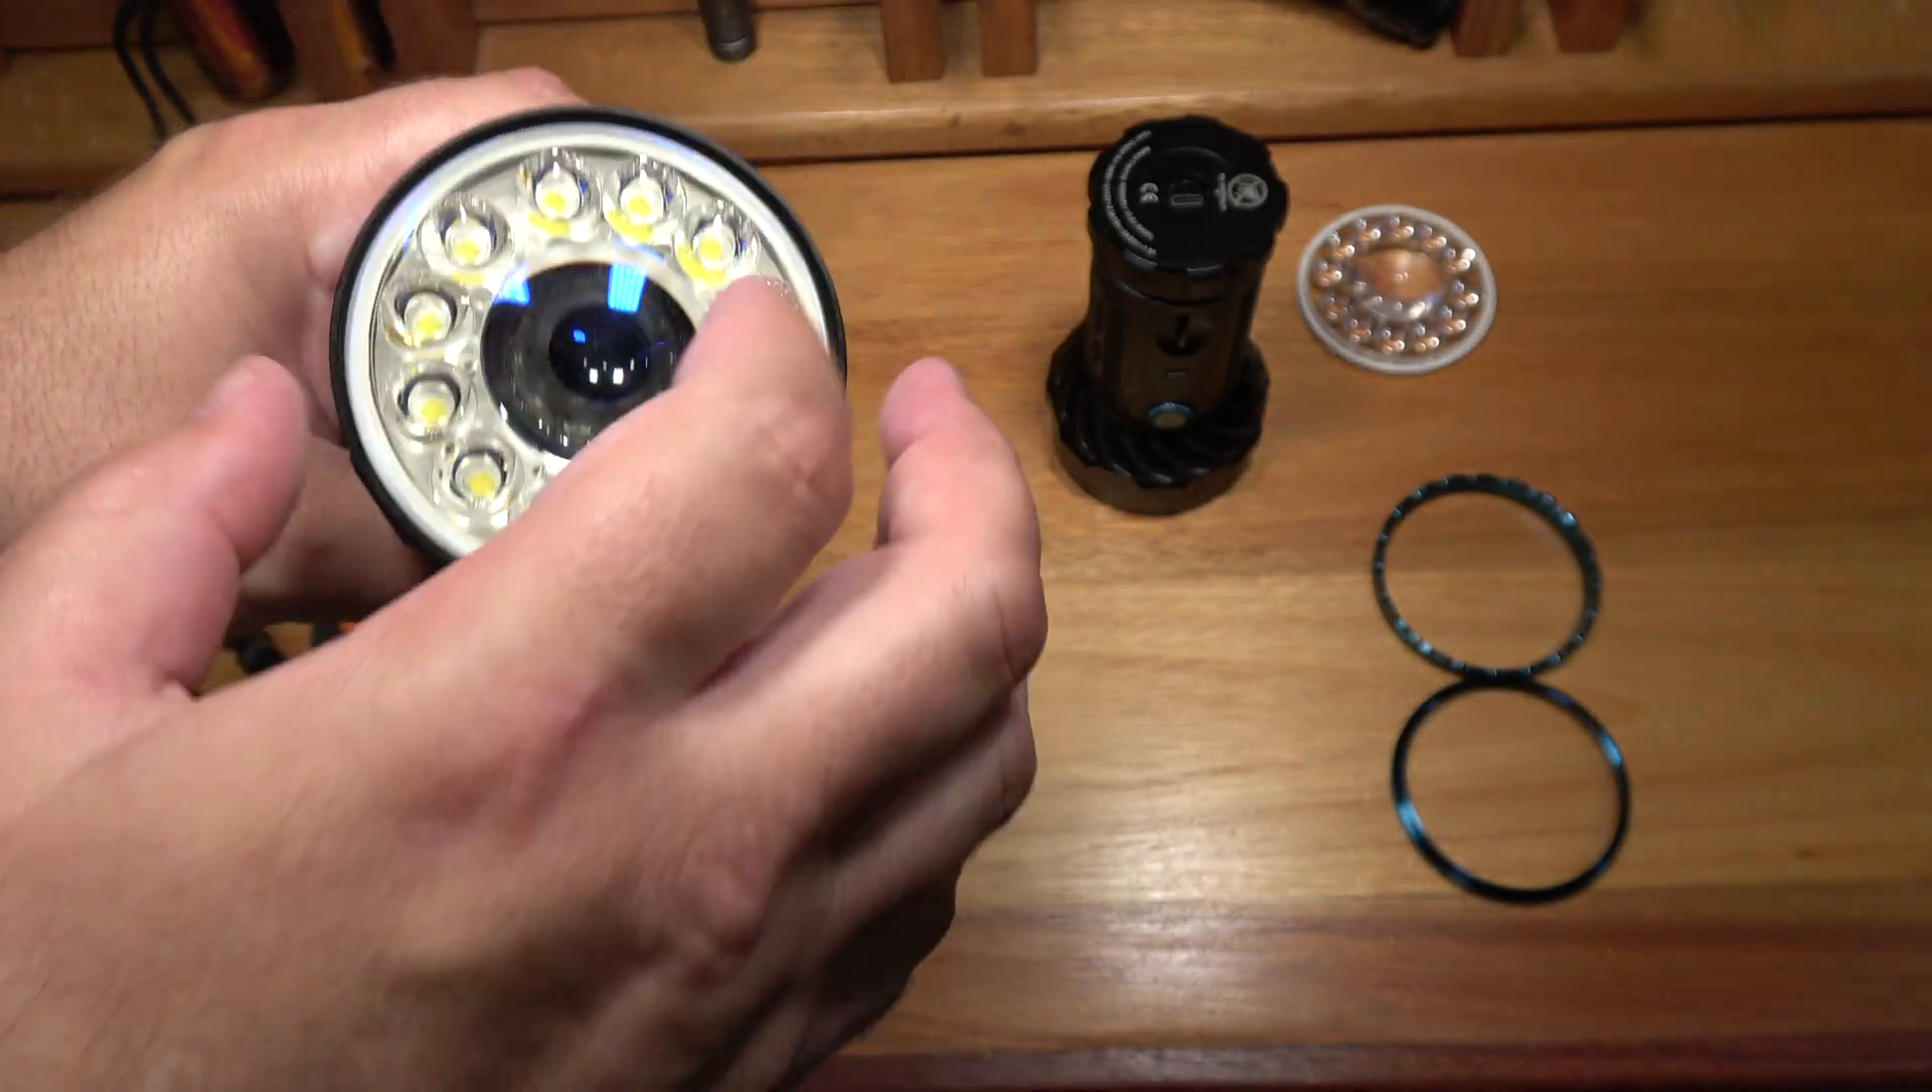There is some methods to get it off but we managed to get the bezels off.